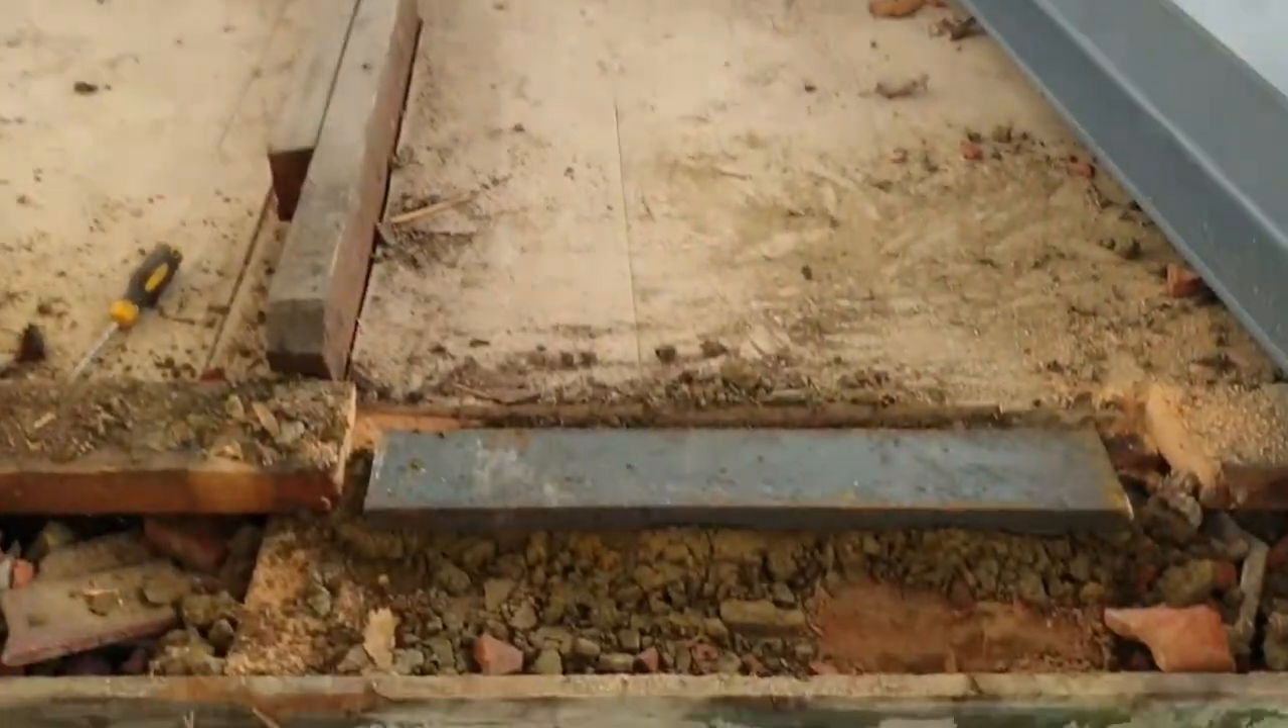This bearer plate has been fitted on the external wall.